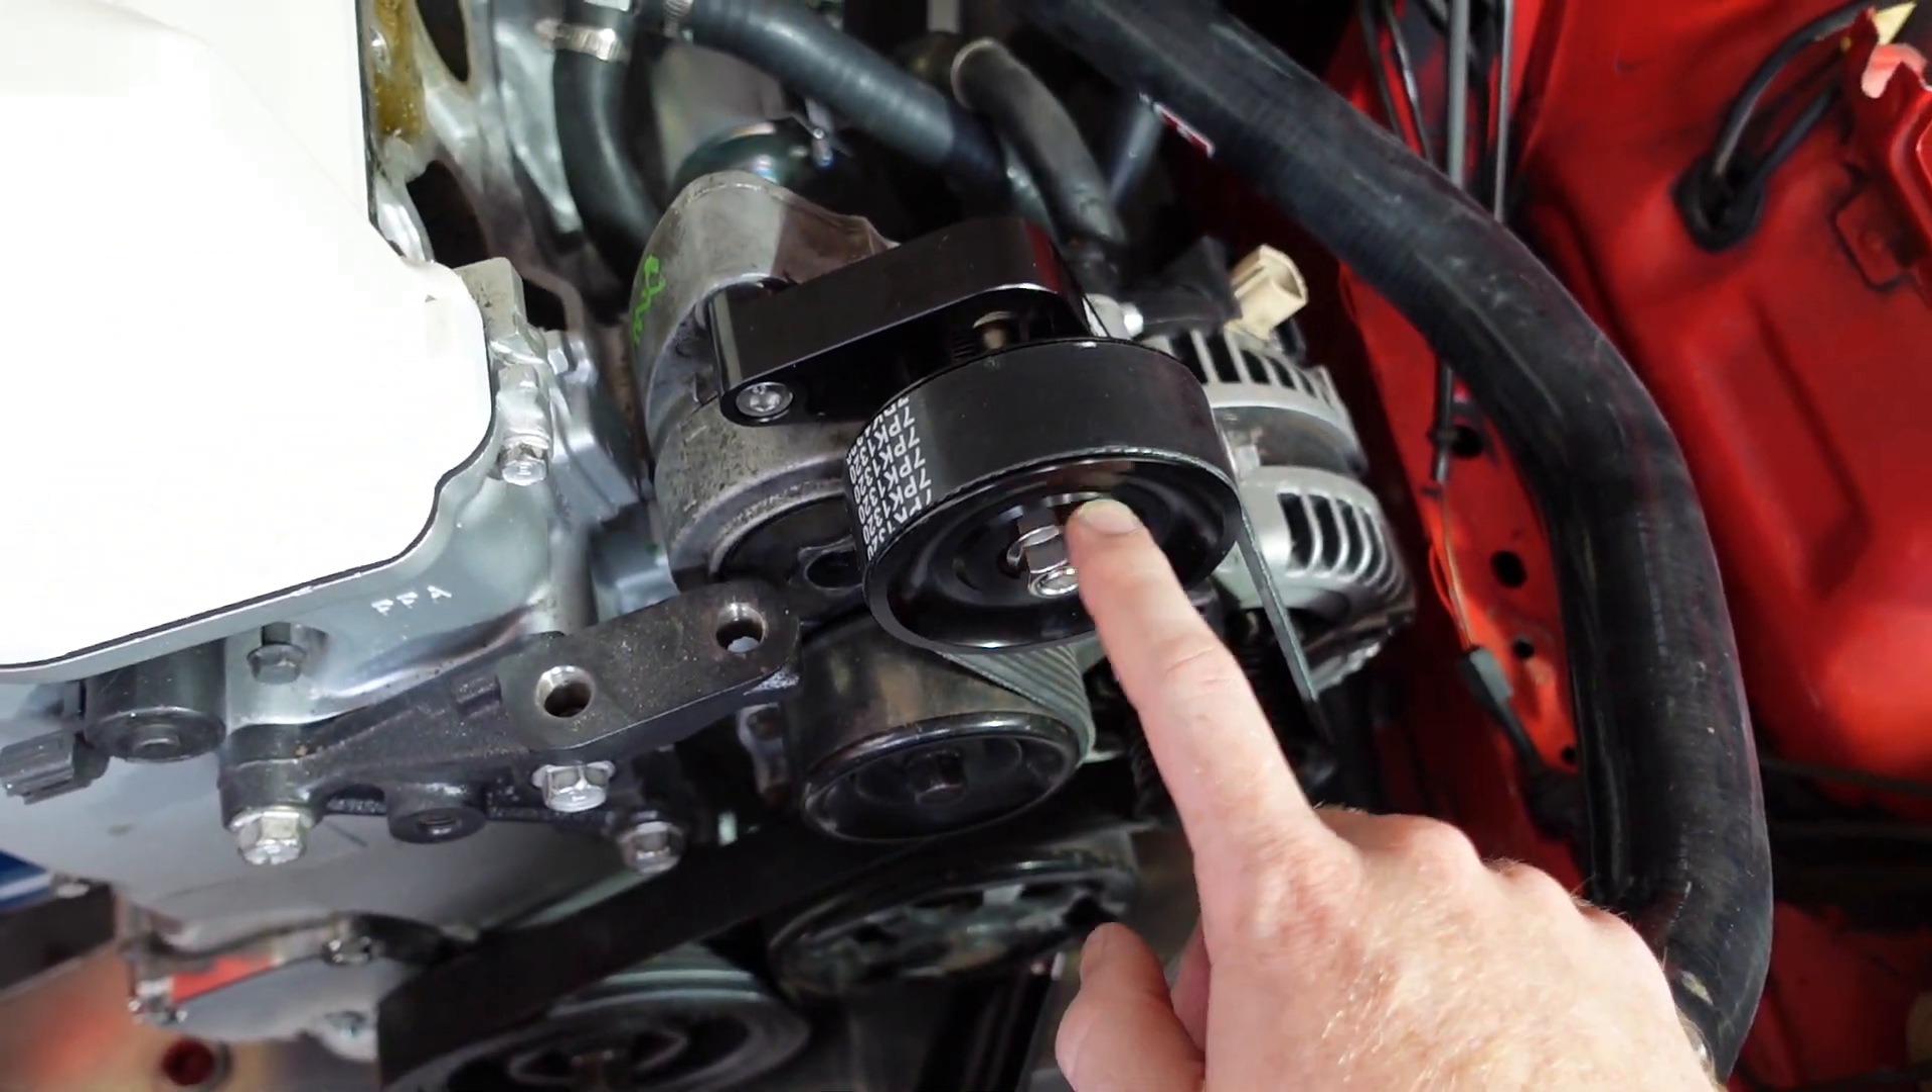I got the belt system and the last piece of the pulley on.